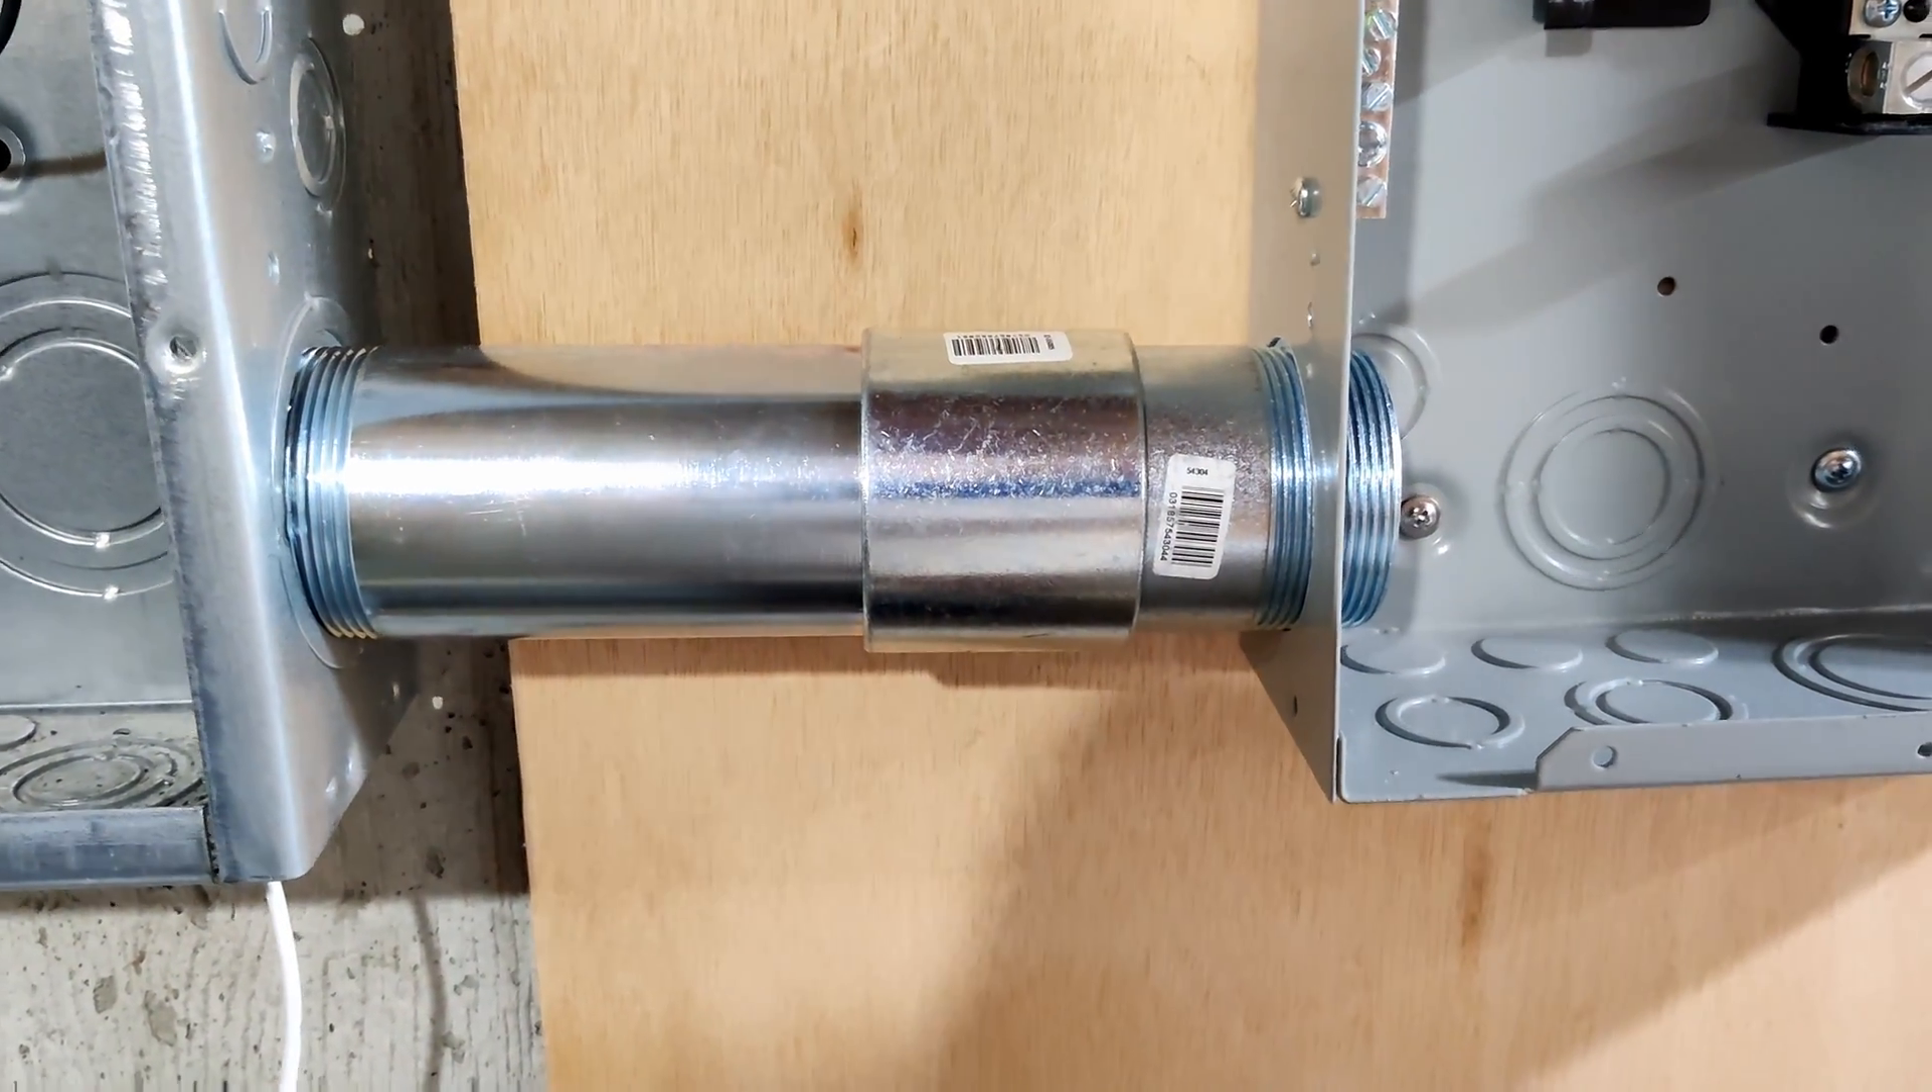But I did manage to get the boxes tied together with the conduit chase nipple here. And it went up to two inch here.